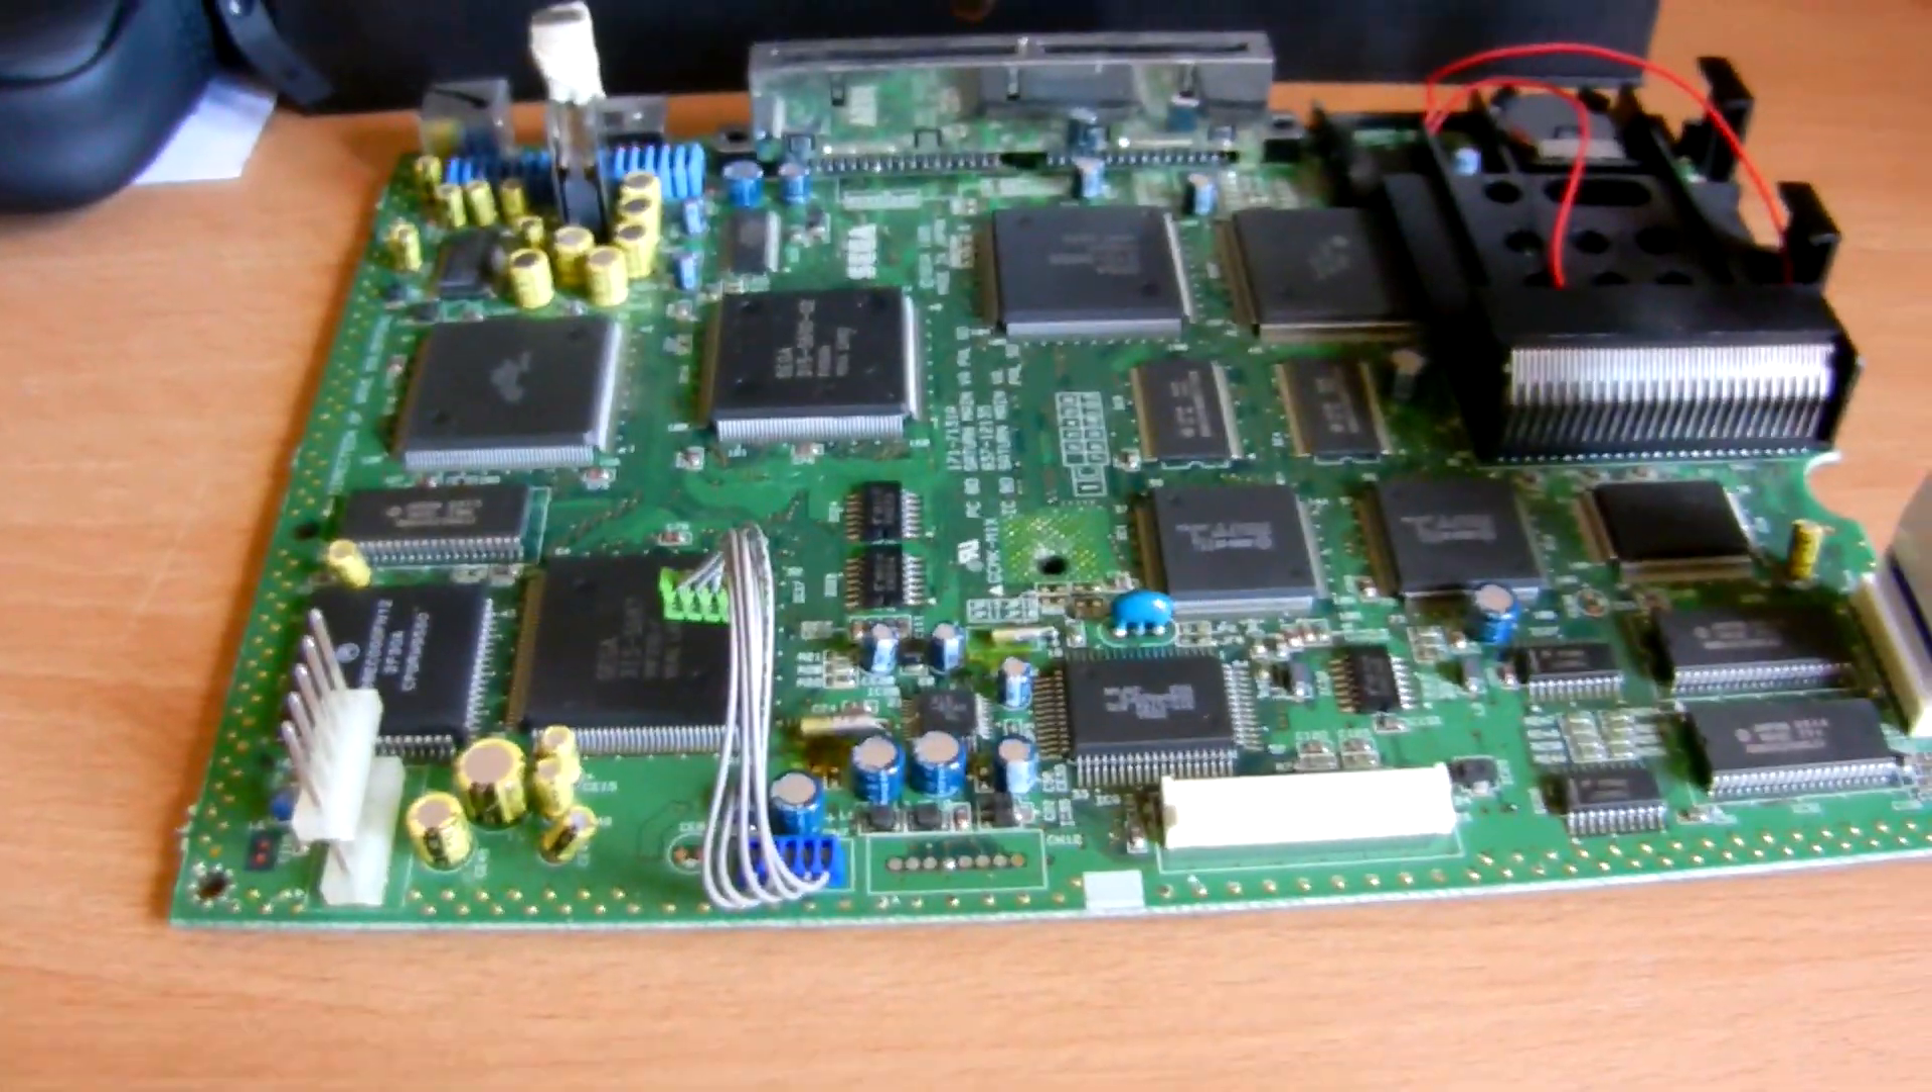I've dismantled the whole unit. And it's left me with the main board.